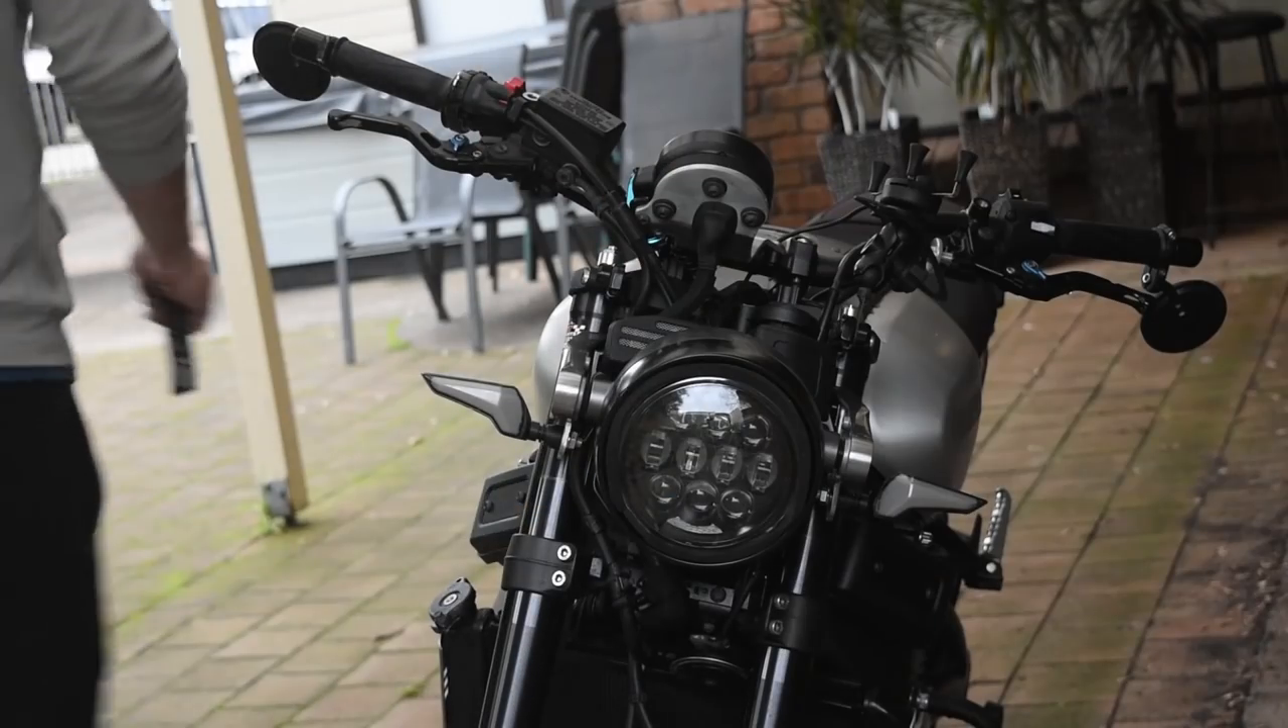And voila we now have a headlight and indicators done.